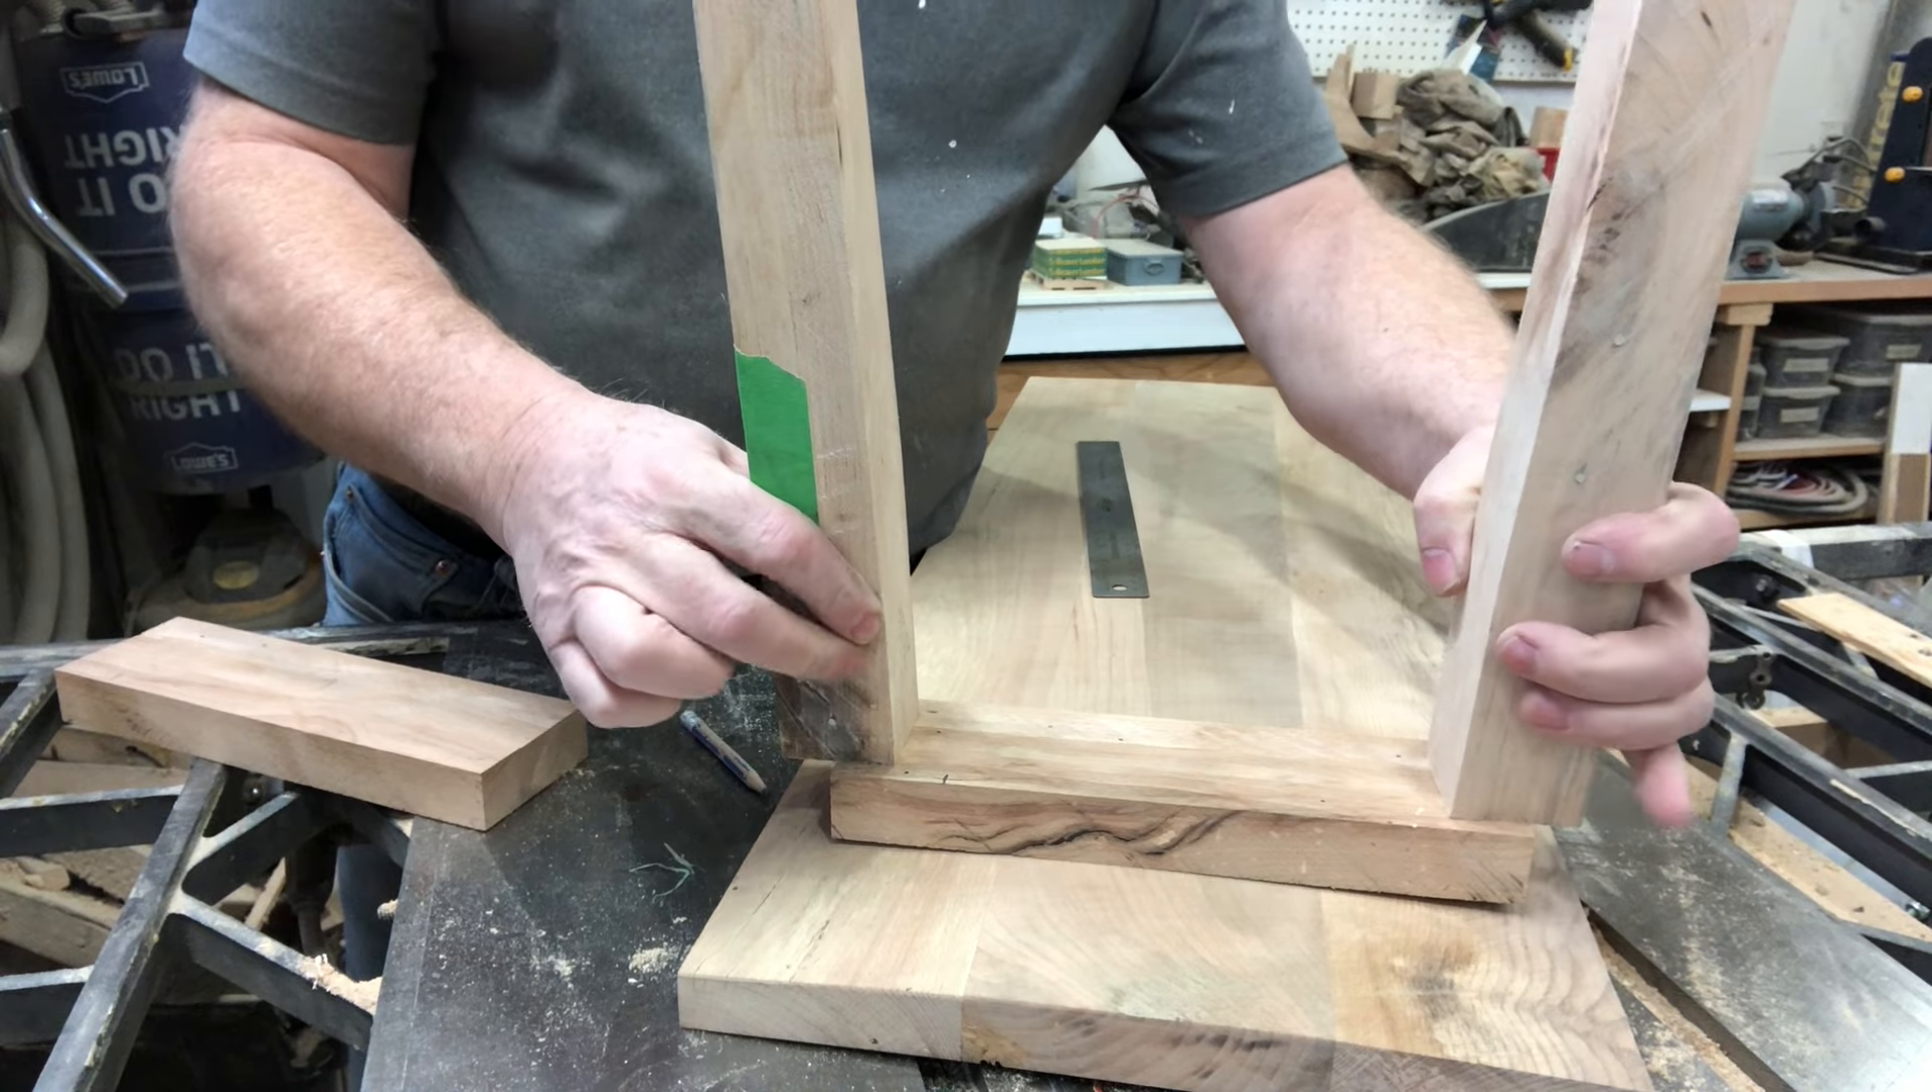So, you can see they have a little bit of an overhang on this cross member.